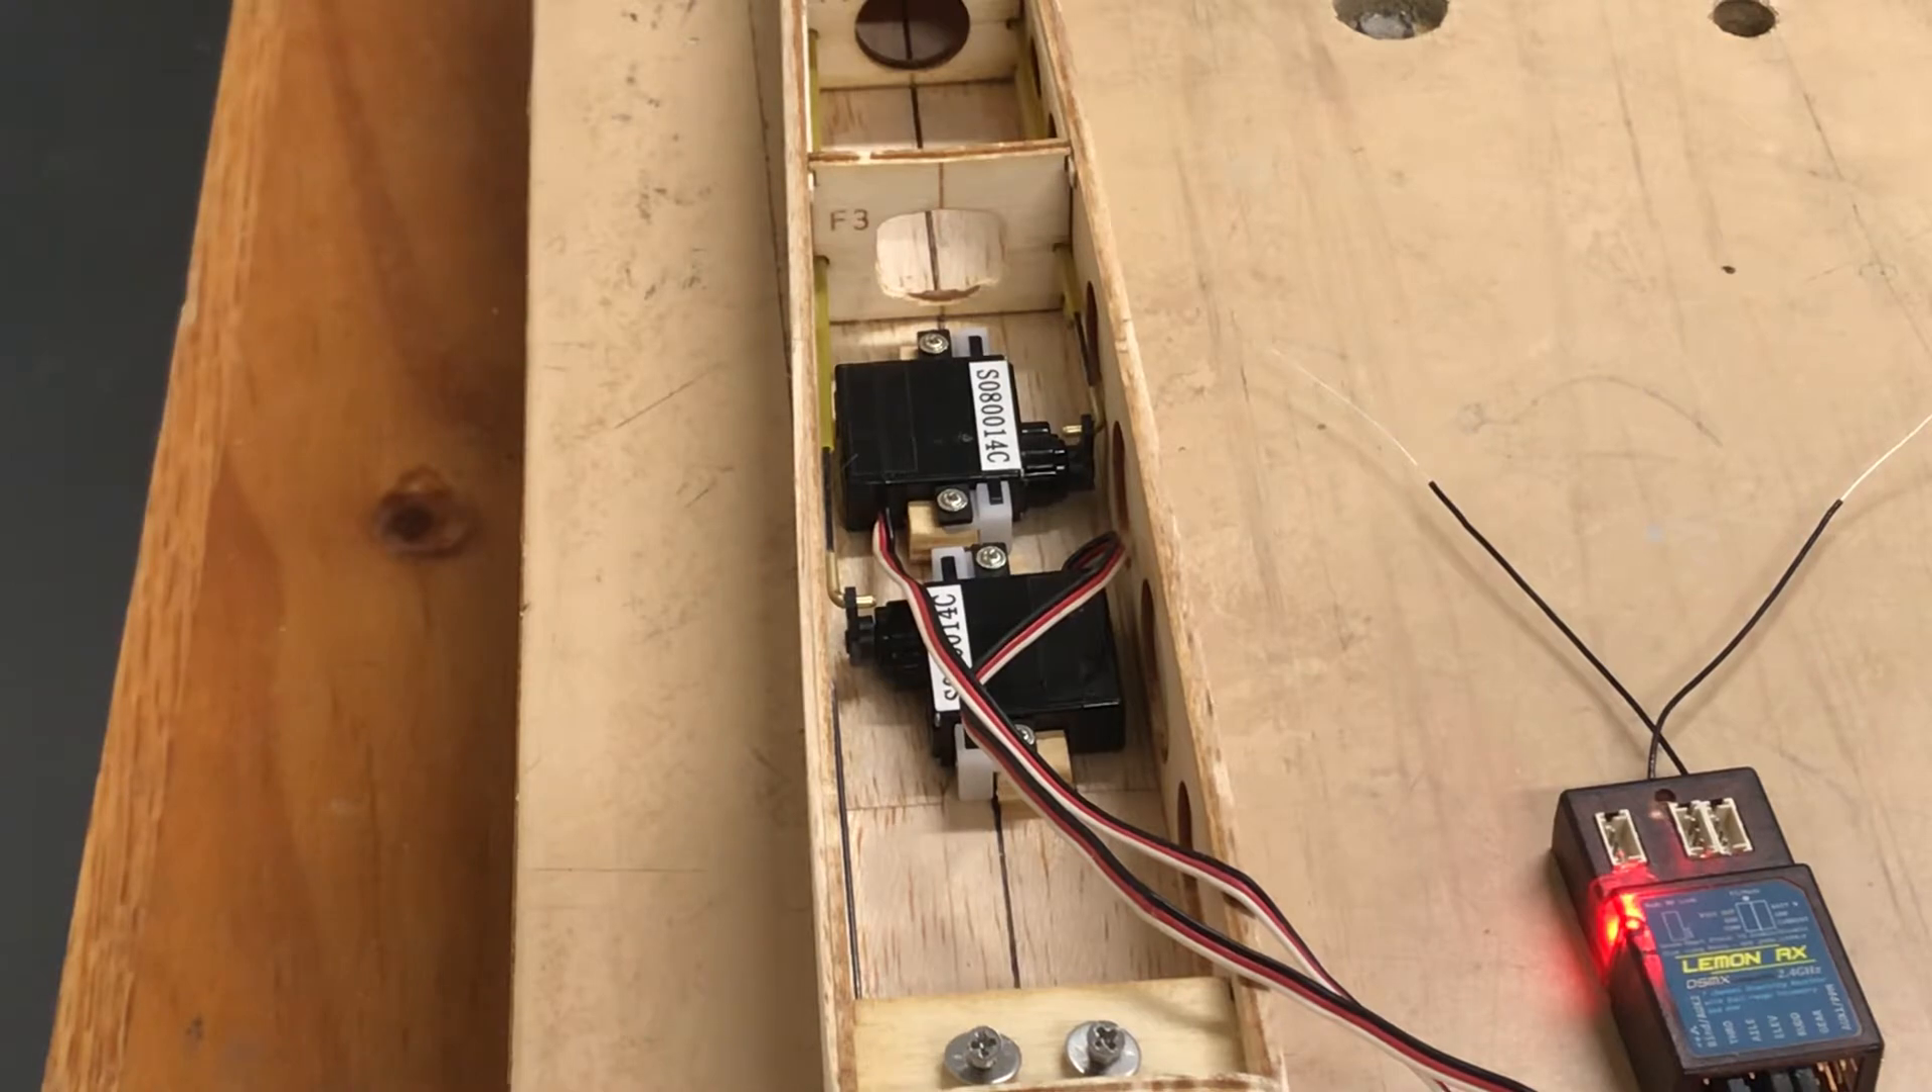Well, servos are in the fuselage now.